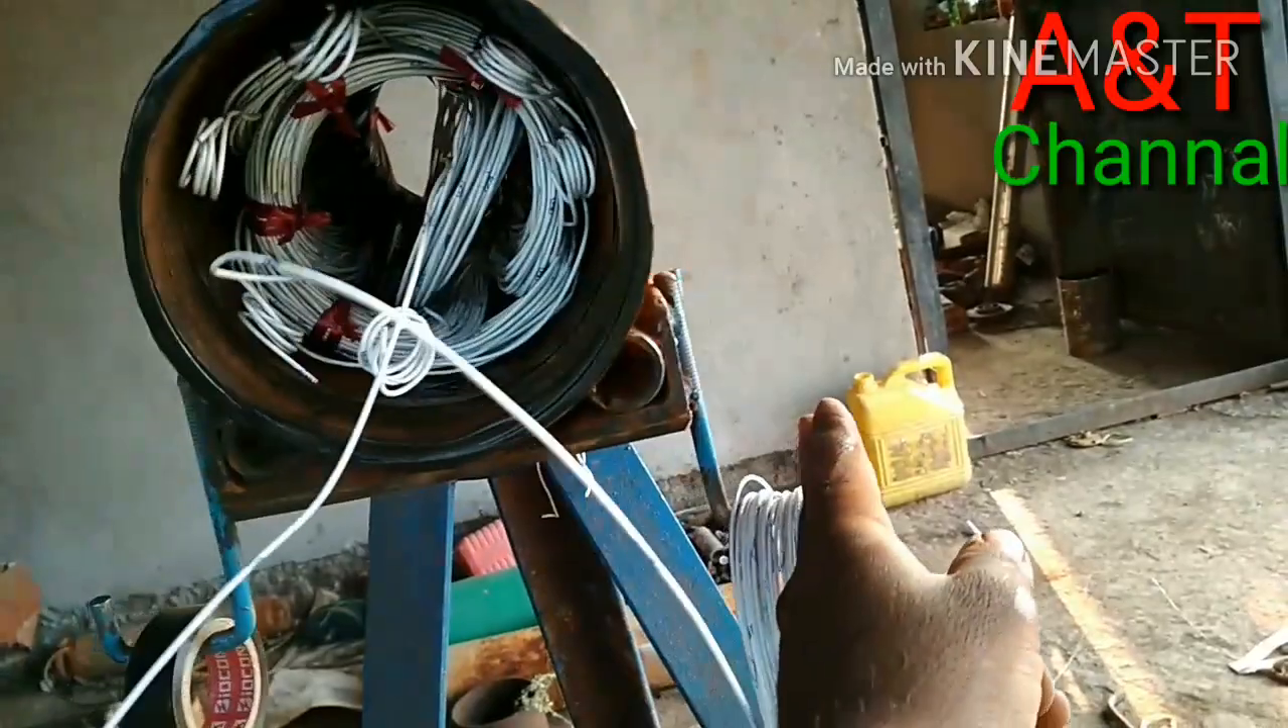हमने आराम से इस मोटर को रख दिया है स्टेंड के उपर।